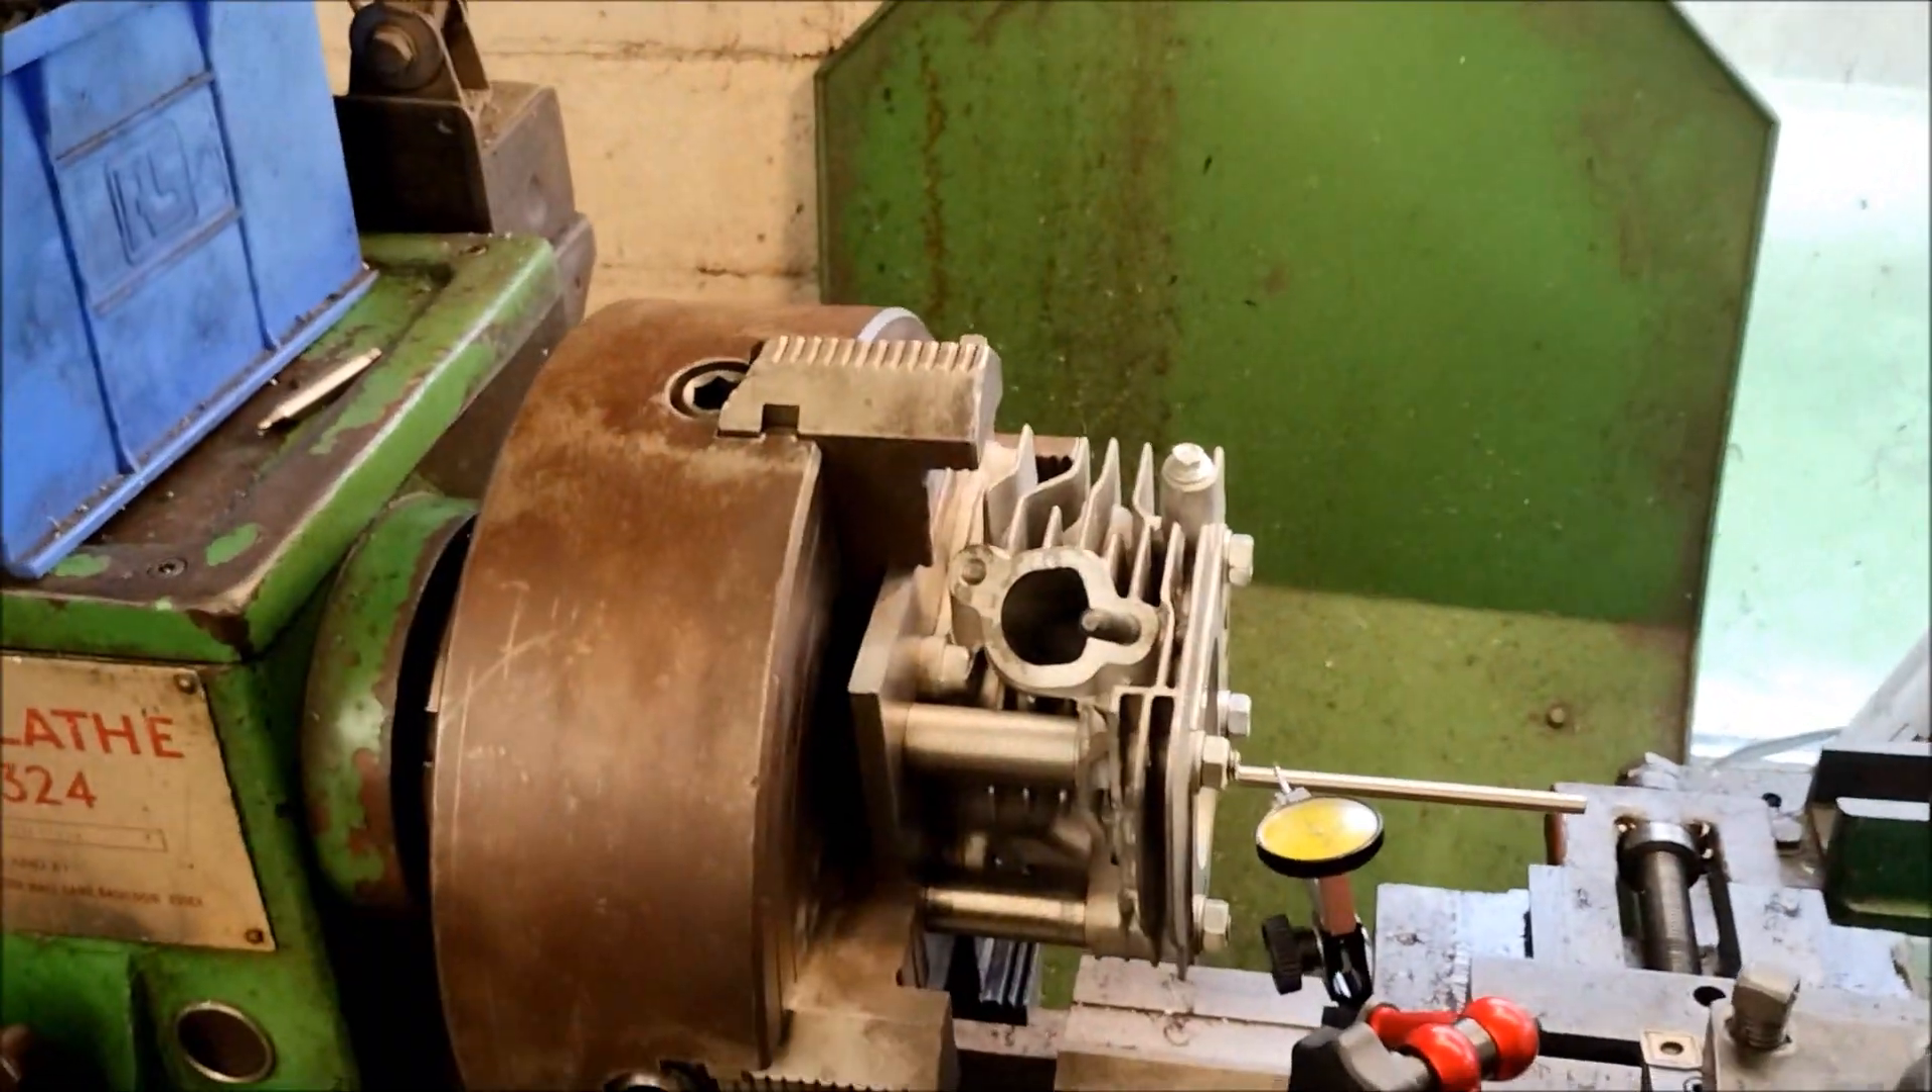What I've done is stuck in the big four -jaw chuck.